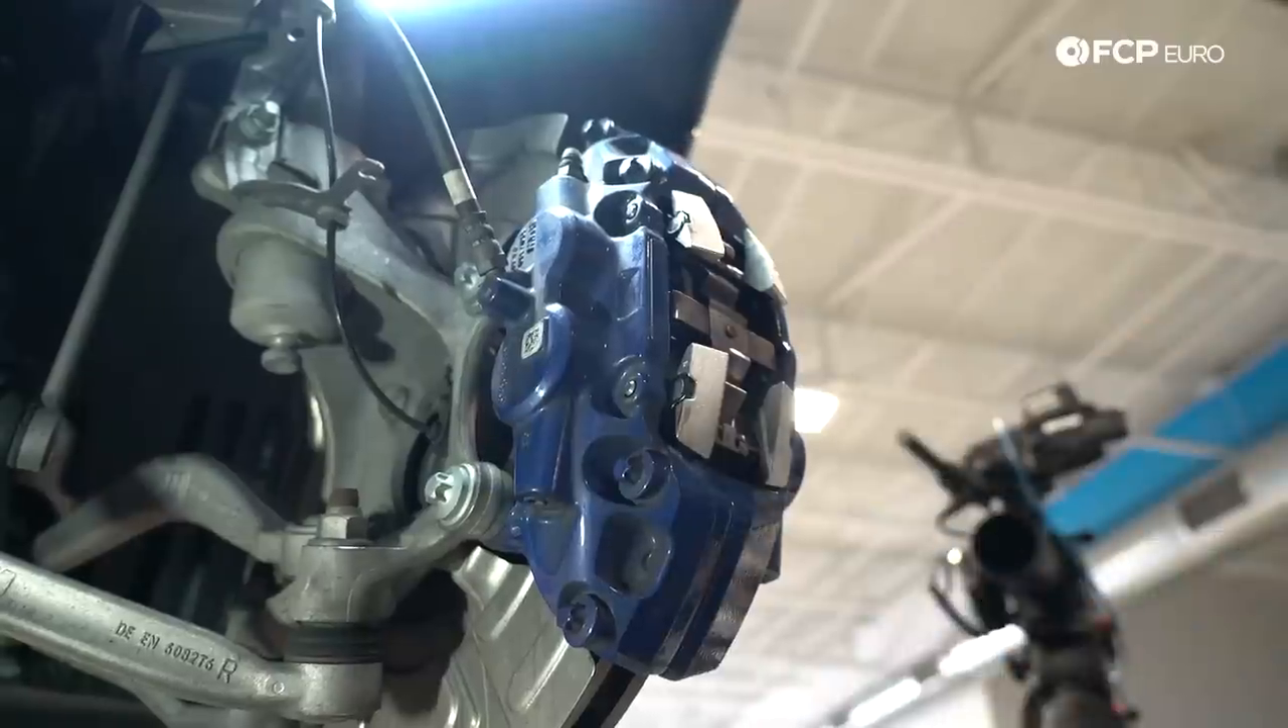And there you go. The front brakes are now installed.